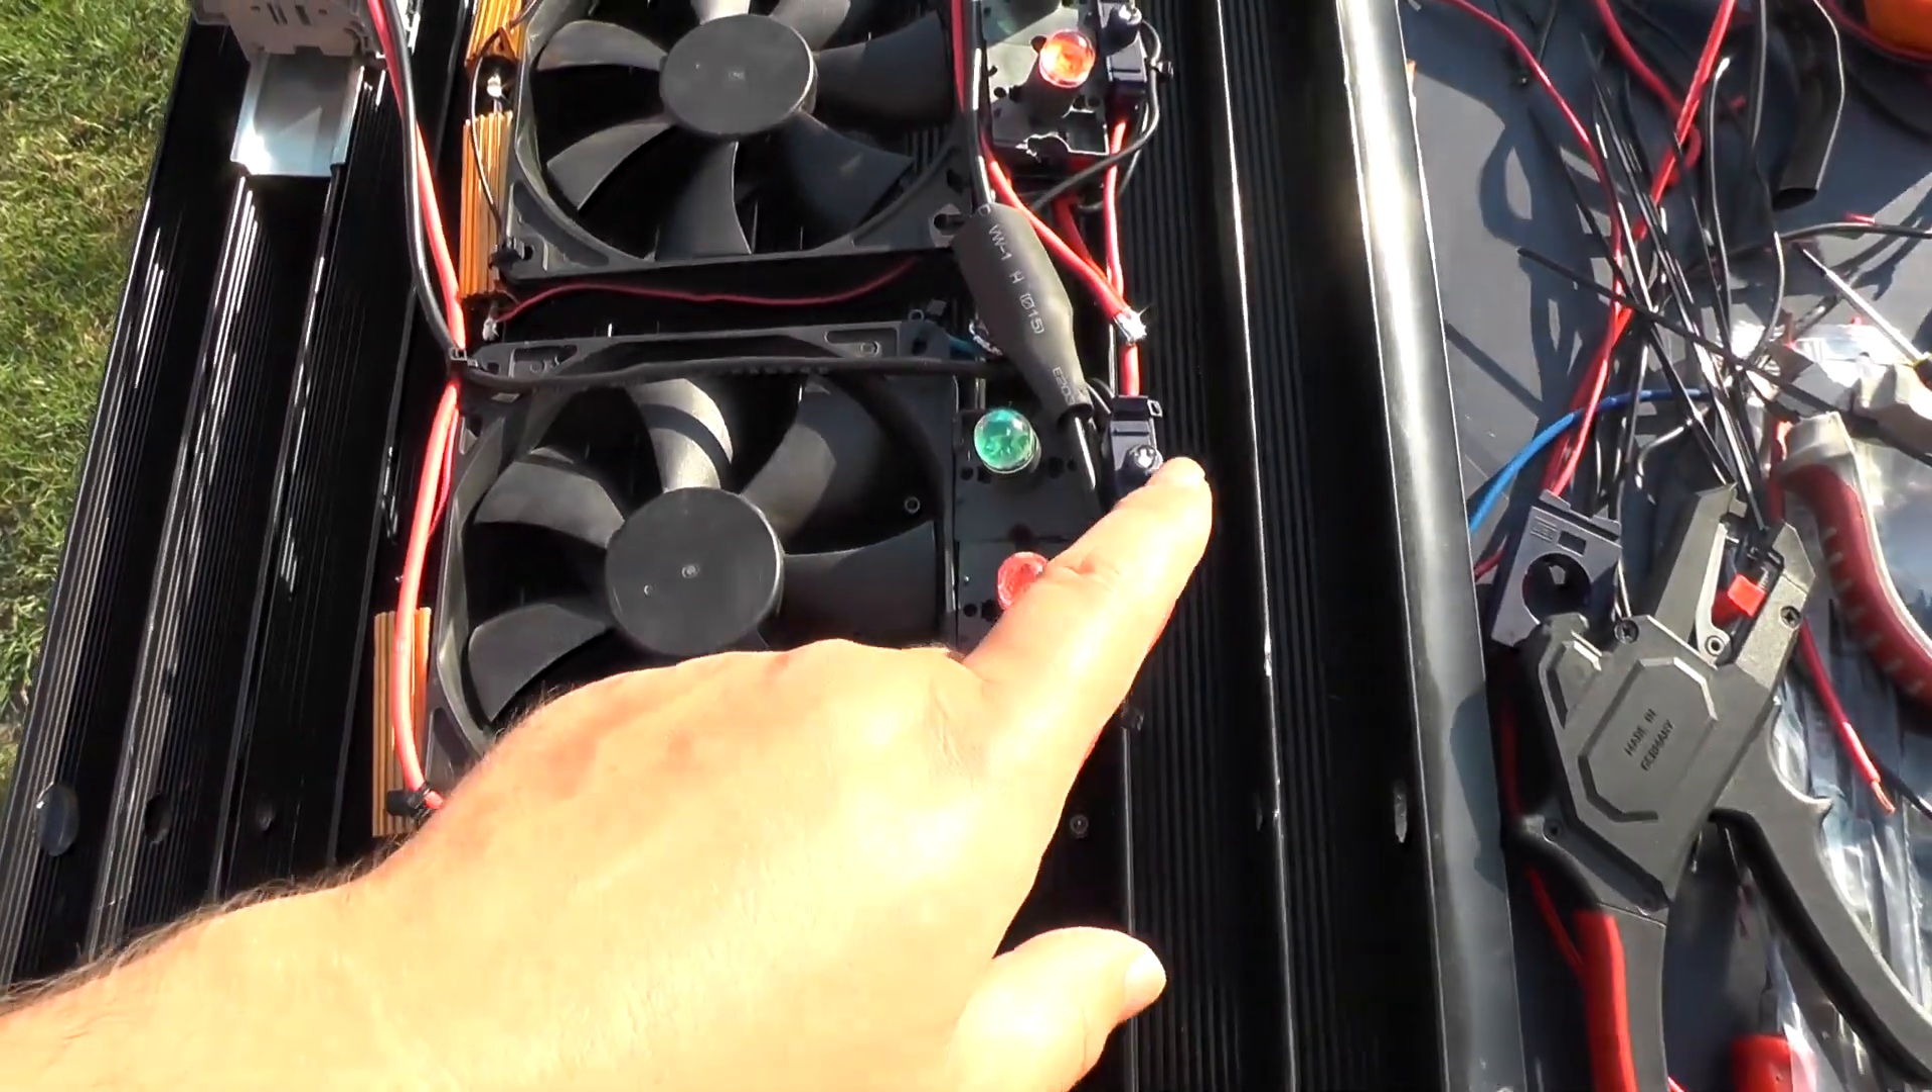This is how it looks like after wiring so i have connected two extra lights.